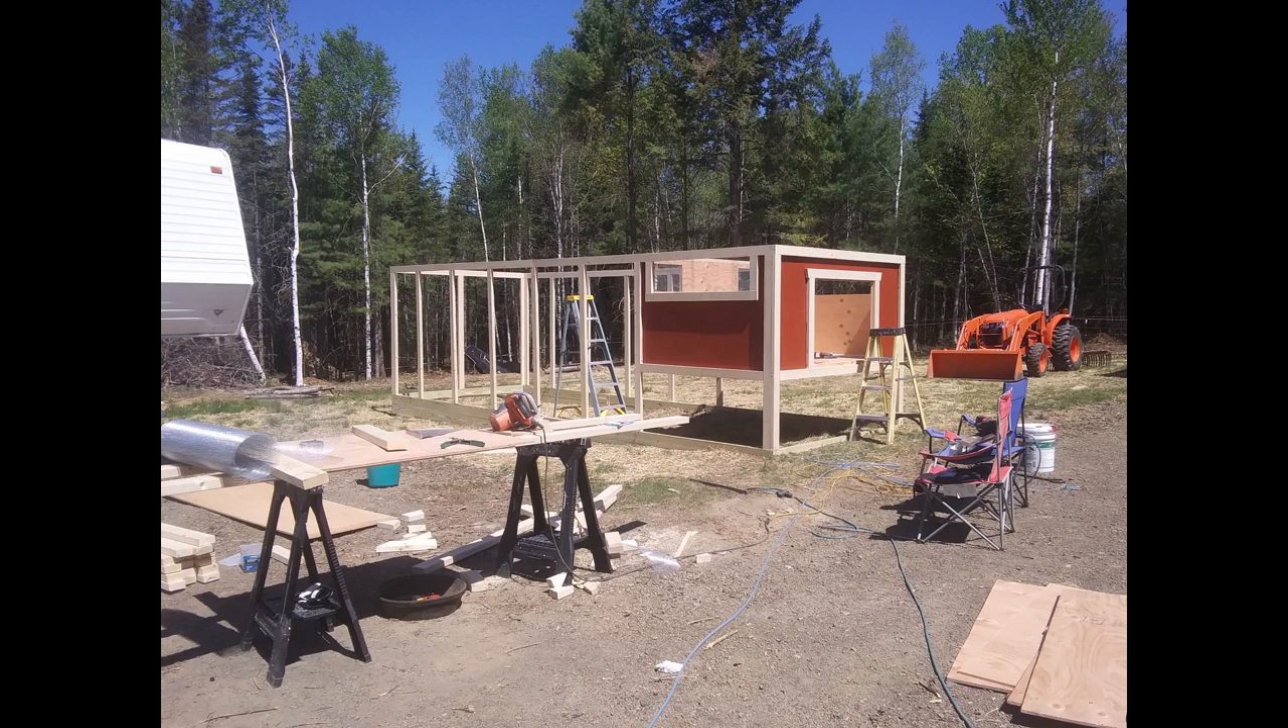You can see that we've got most of the wall framing done, or all the wall framing done, except for under the coop.